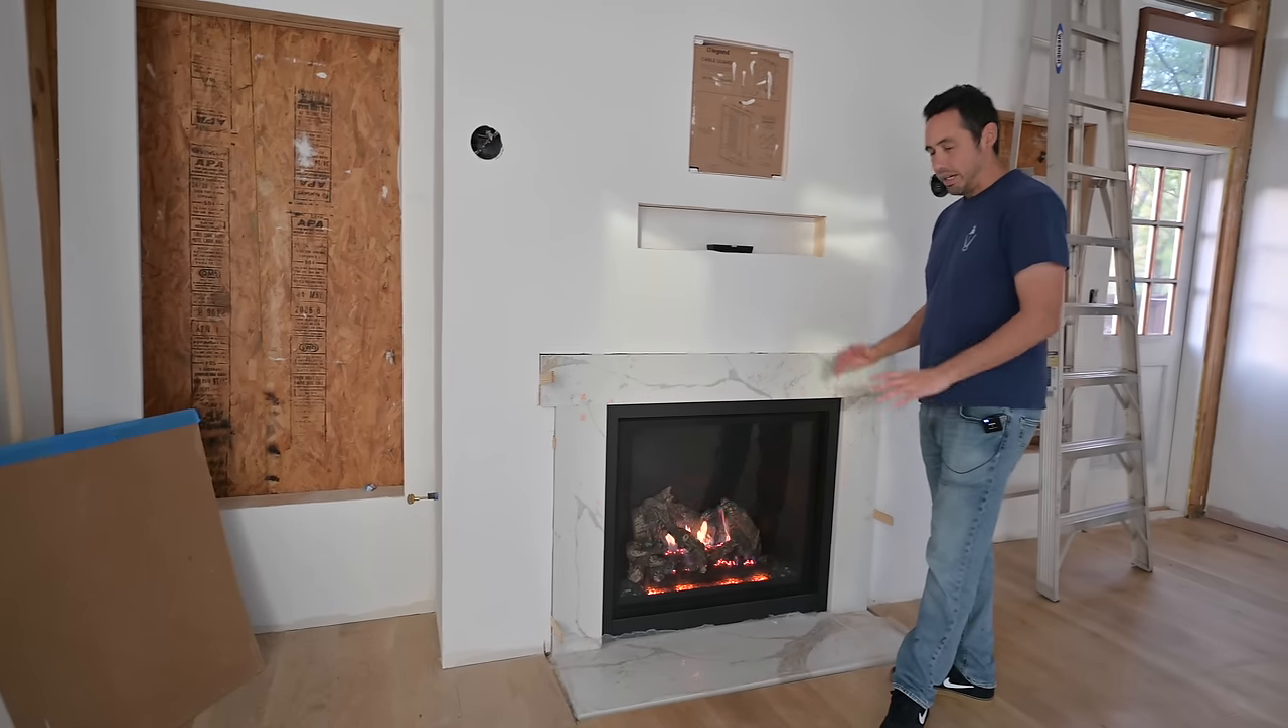Of course, we've got our hearth installed in our surround and adhesive is dry.